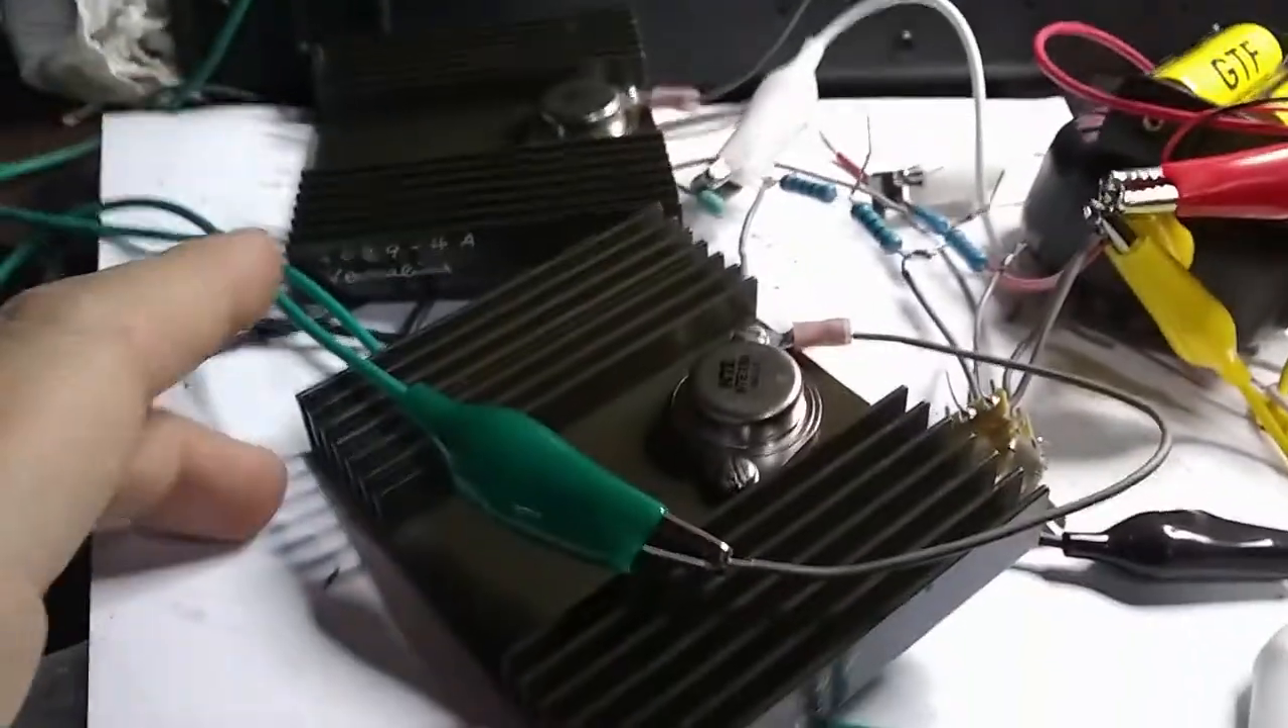We got our two heat sinks in place with our lugs on there.